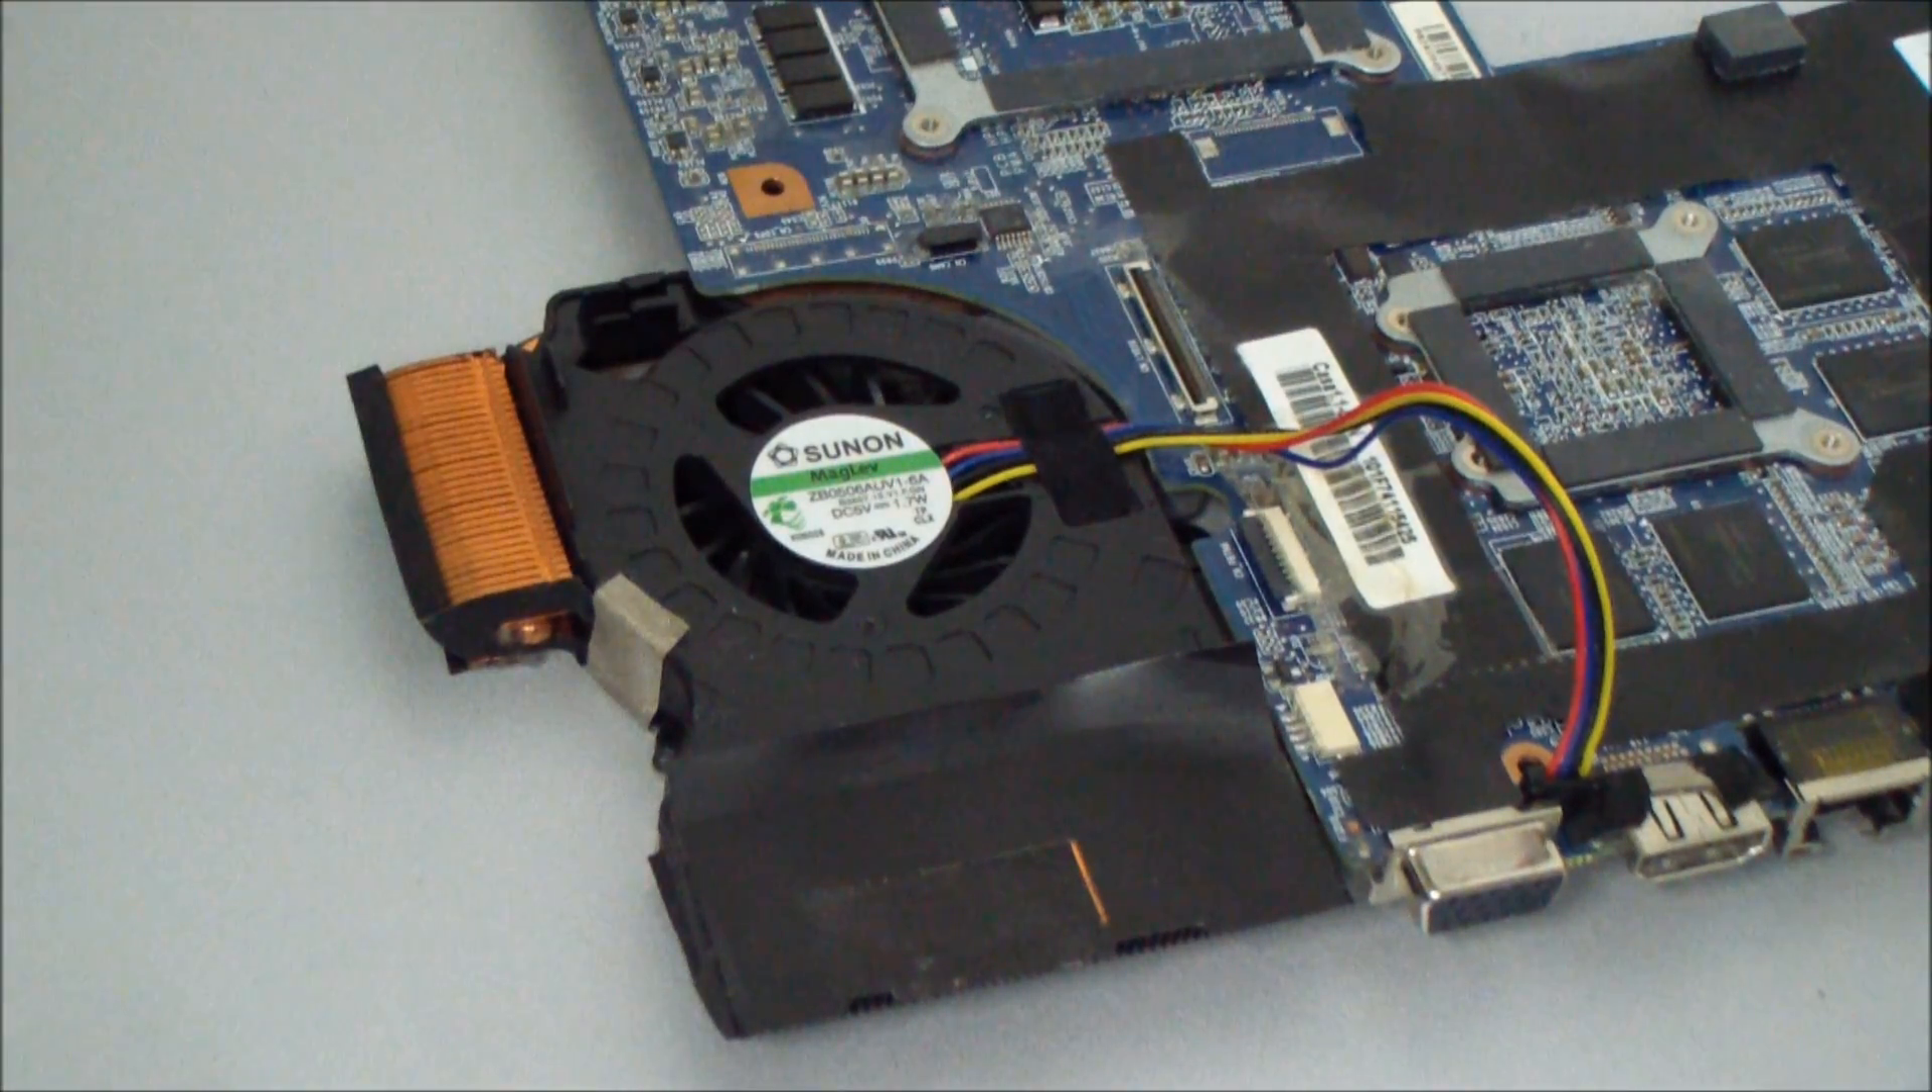Der neue Lüfter ist jetzt also hier eingebaut.